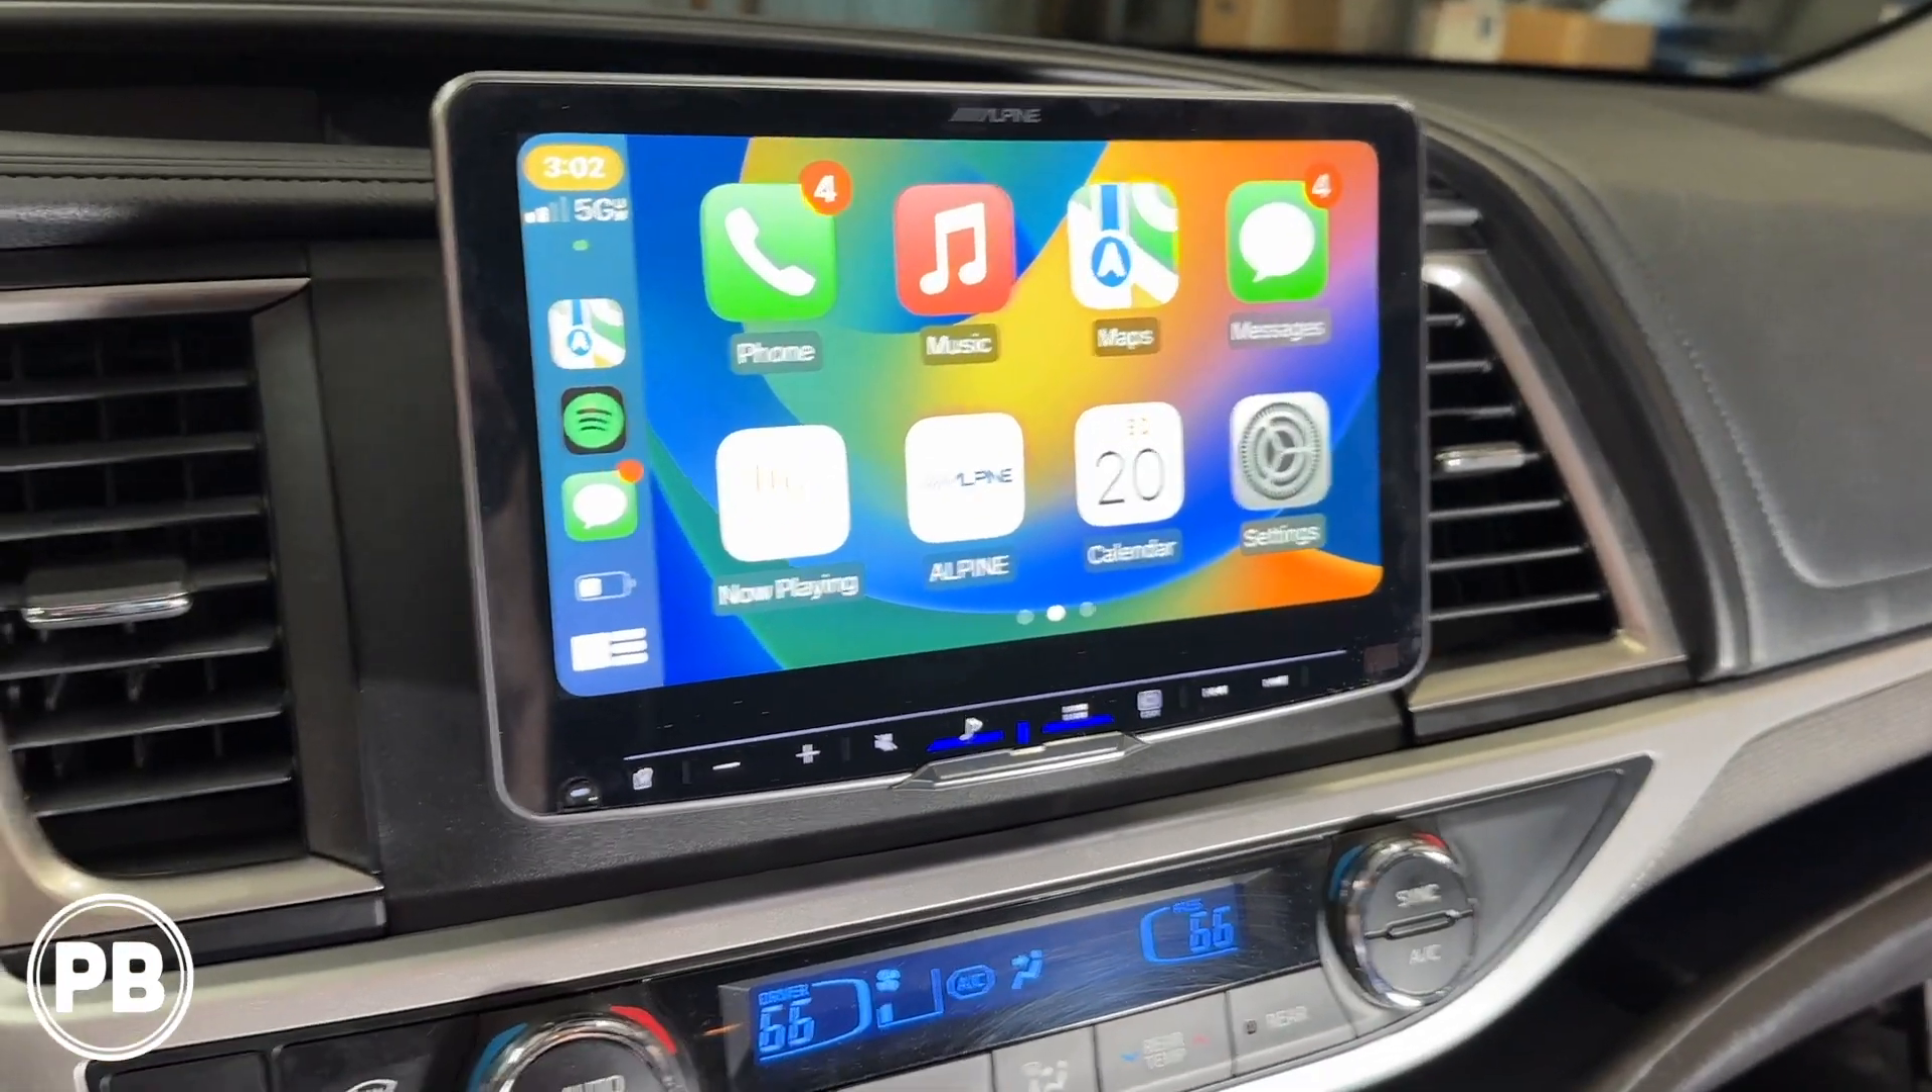All right, so we went ahead and snapped everything back into place. Got the radio all booted up here.